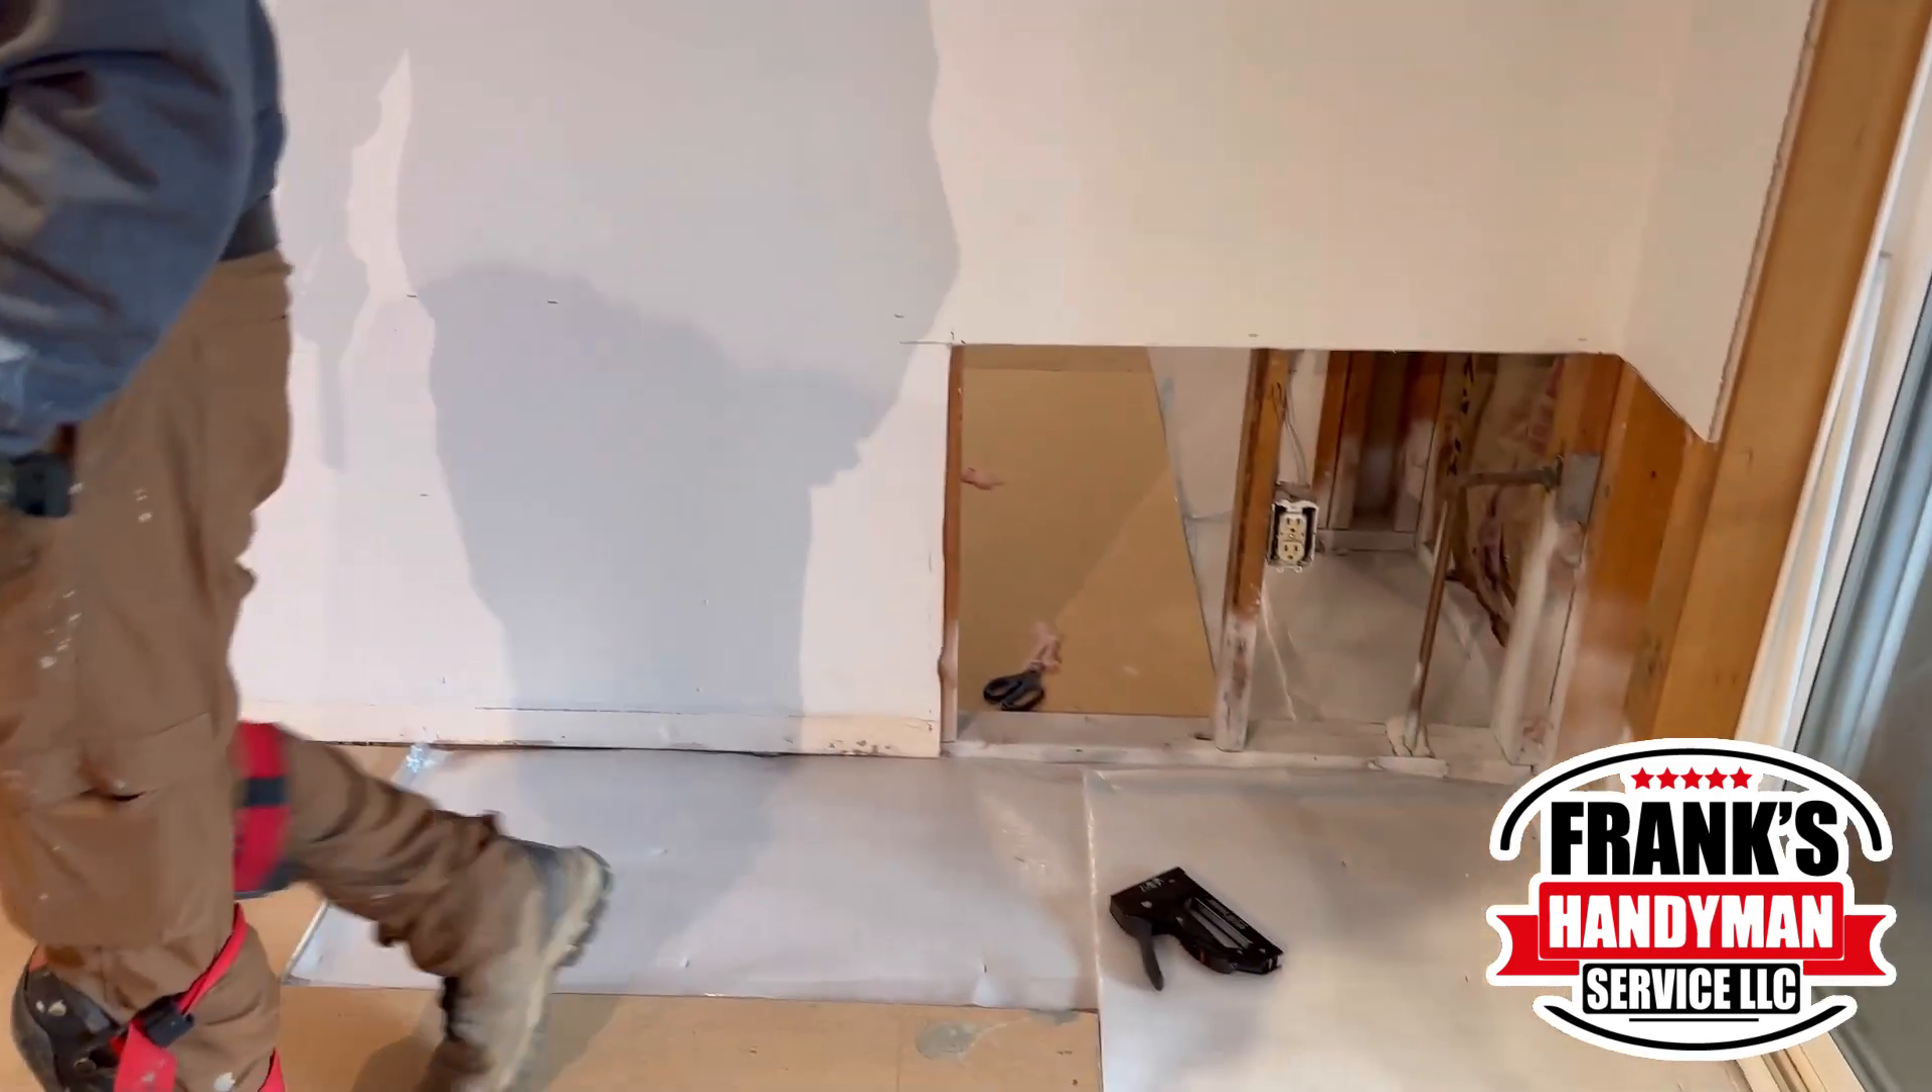All he has to put is one more piece in the living room area.